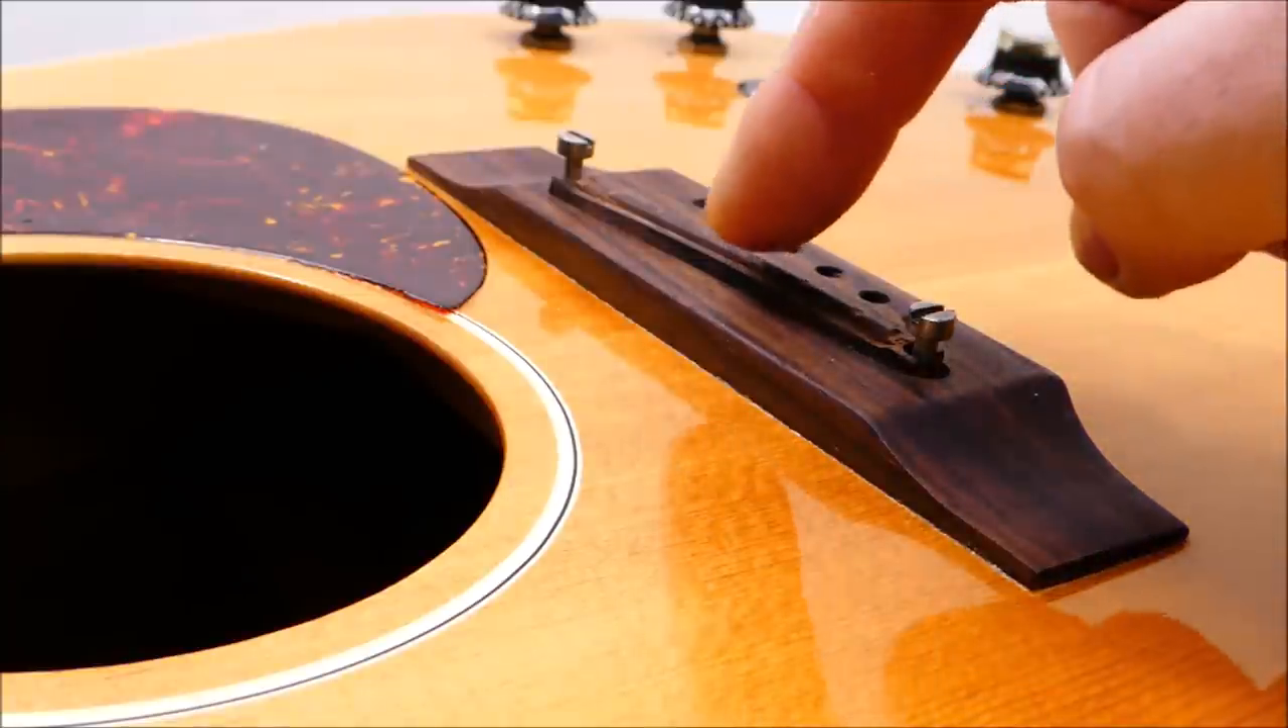It would still function this way but the tops of the screws then protrude a lot higher above the bridge than they should and it just it looks funny.